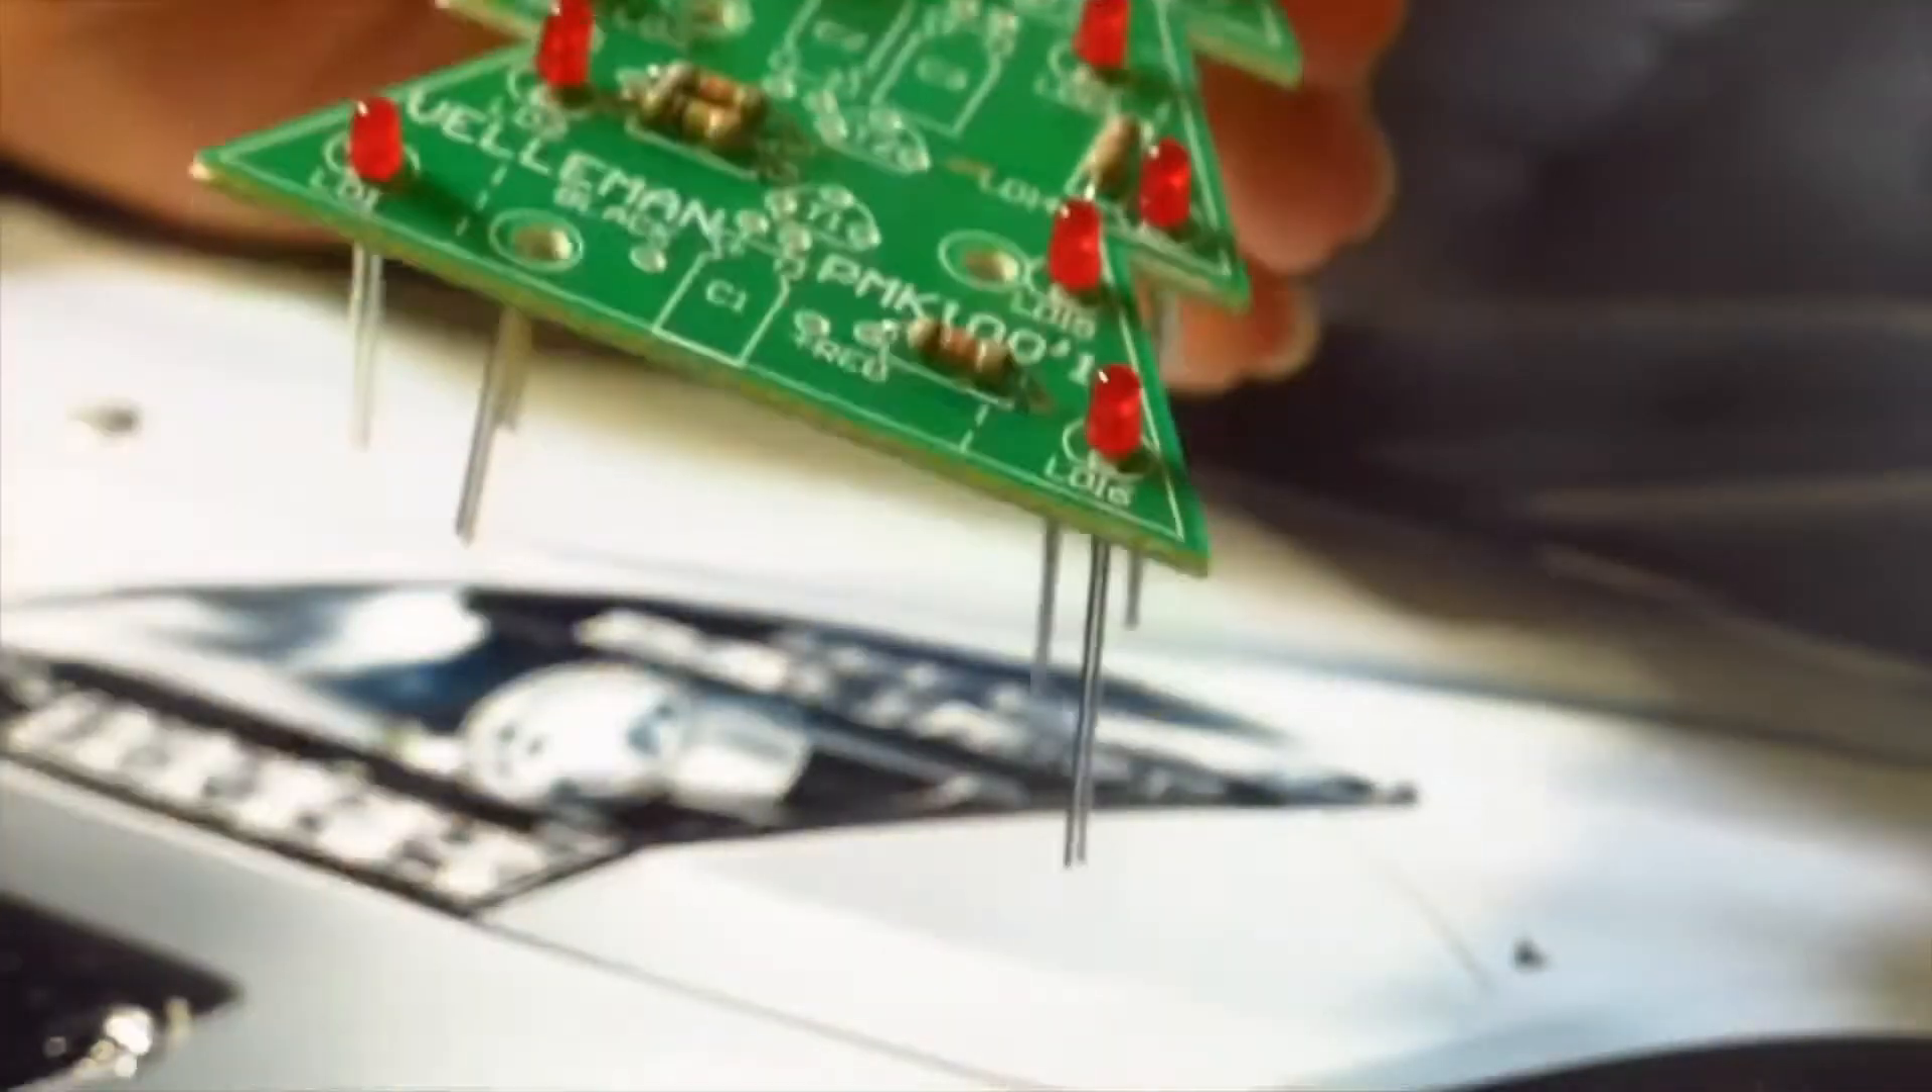All these LEDs are in place.